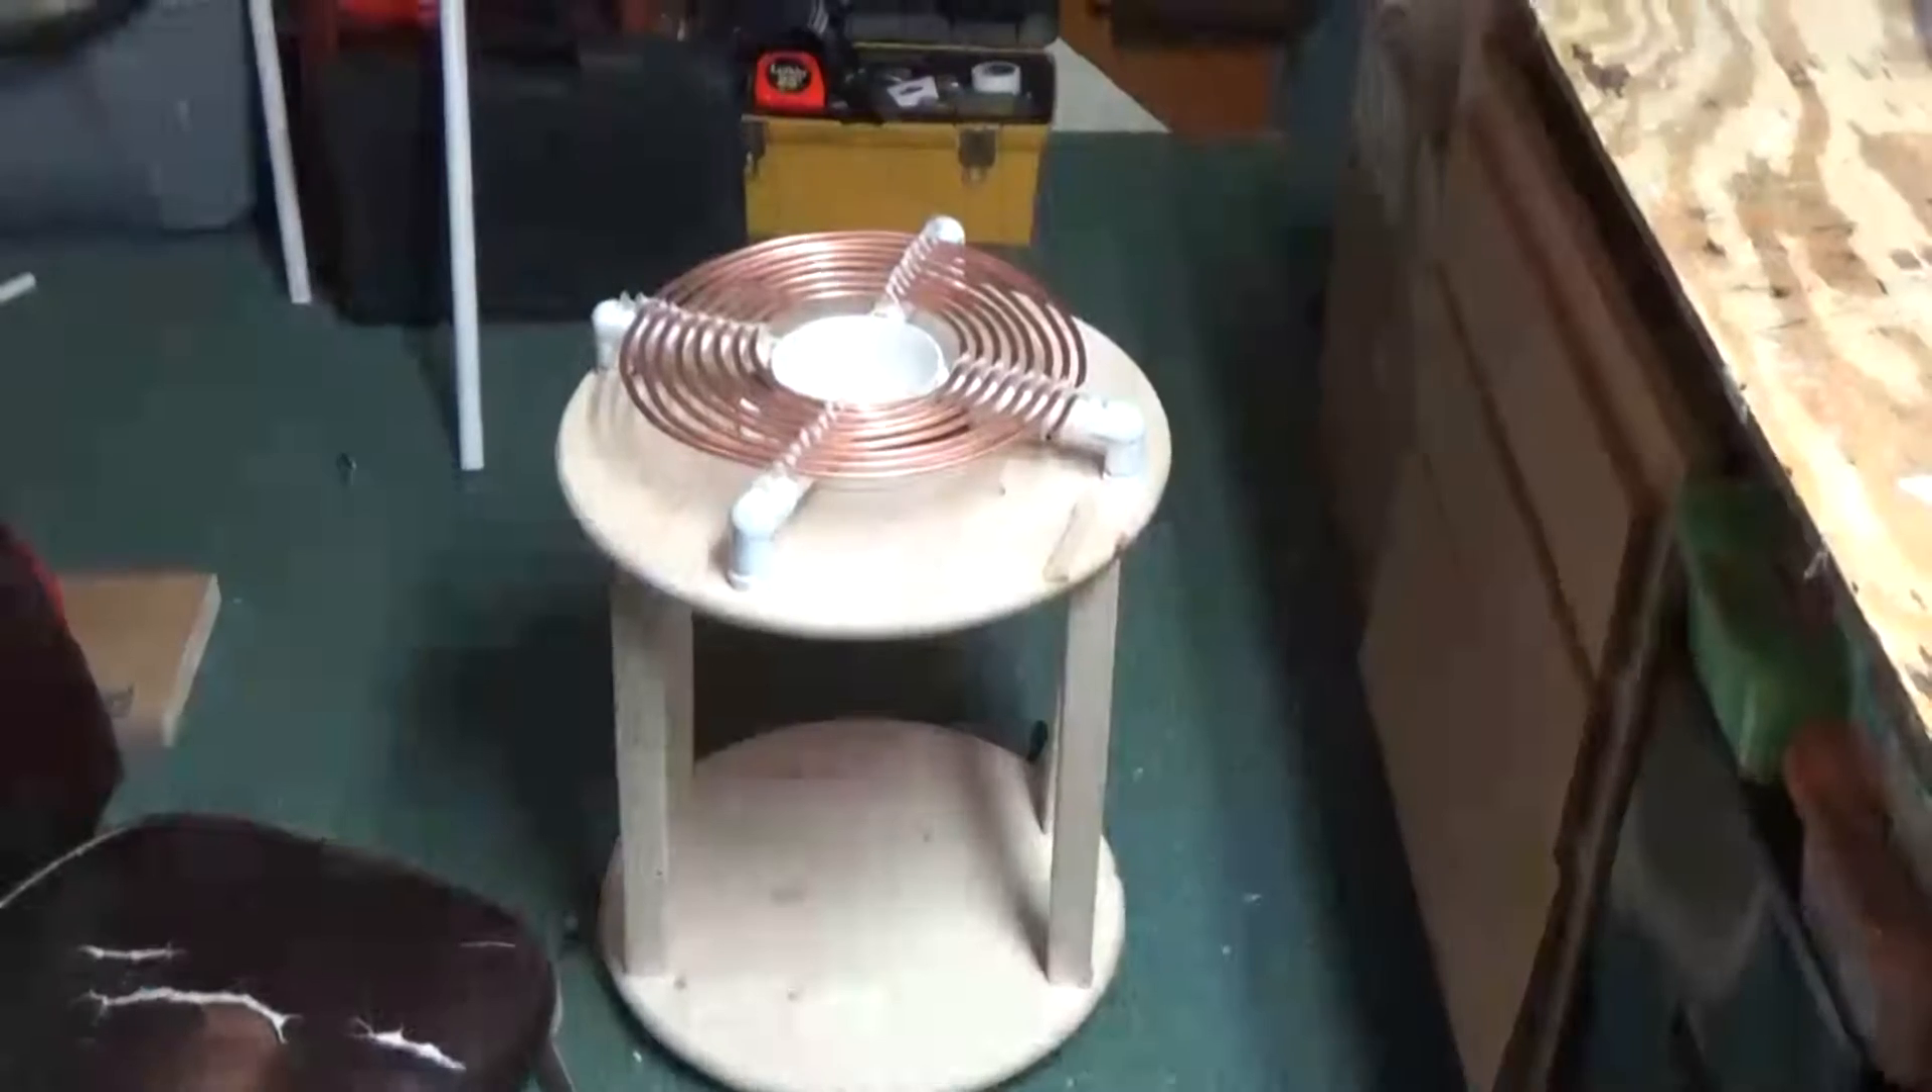The base is, uh, built. I put the four legs on there.